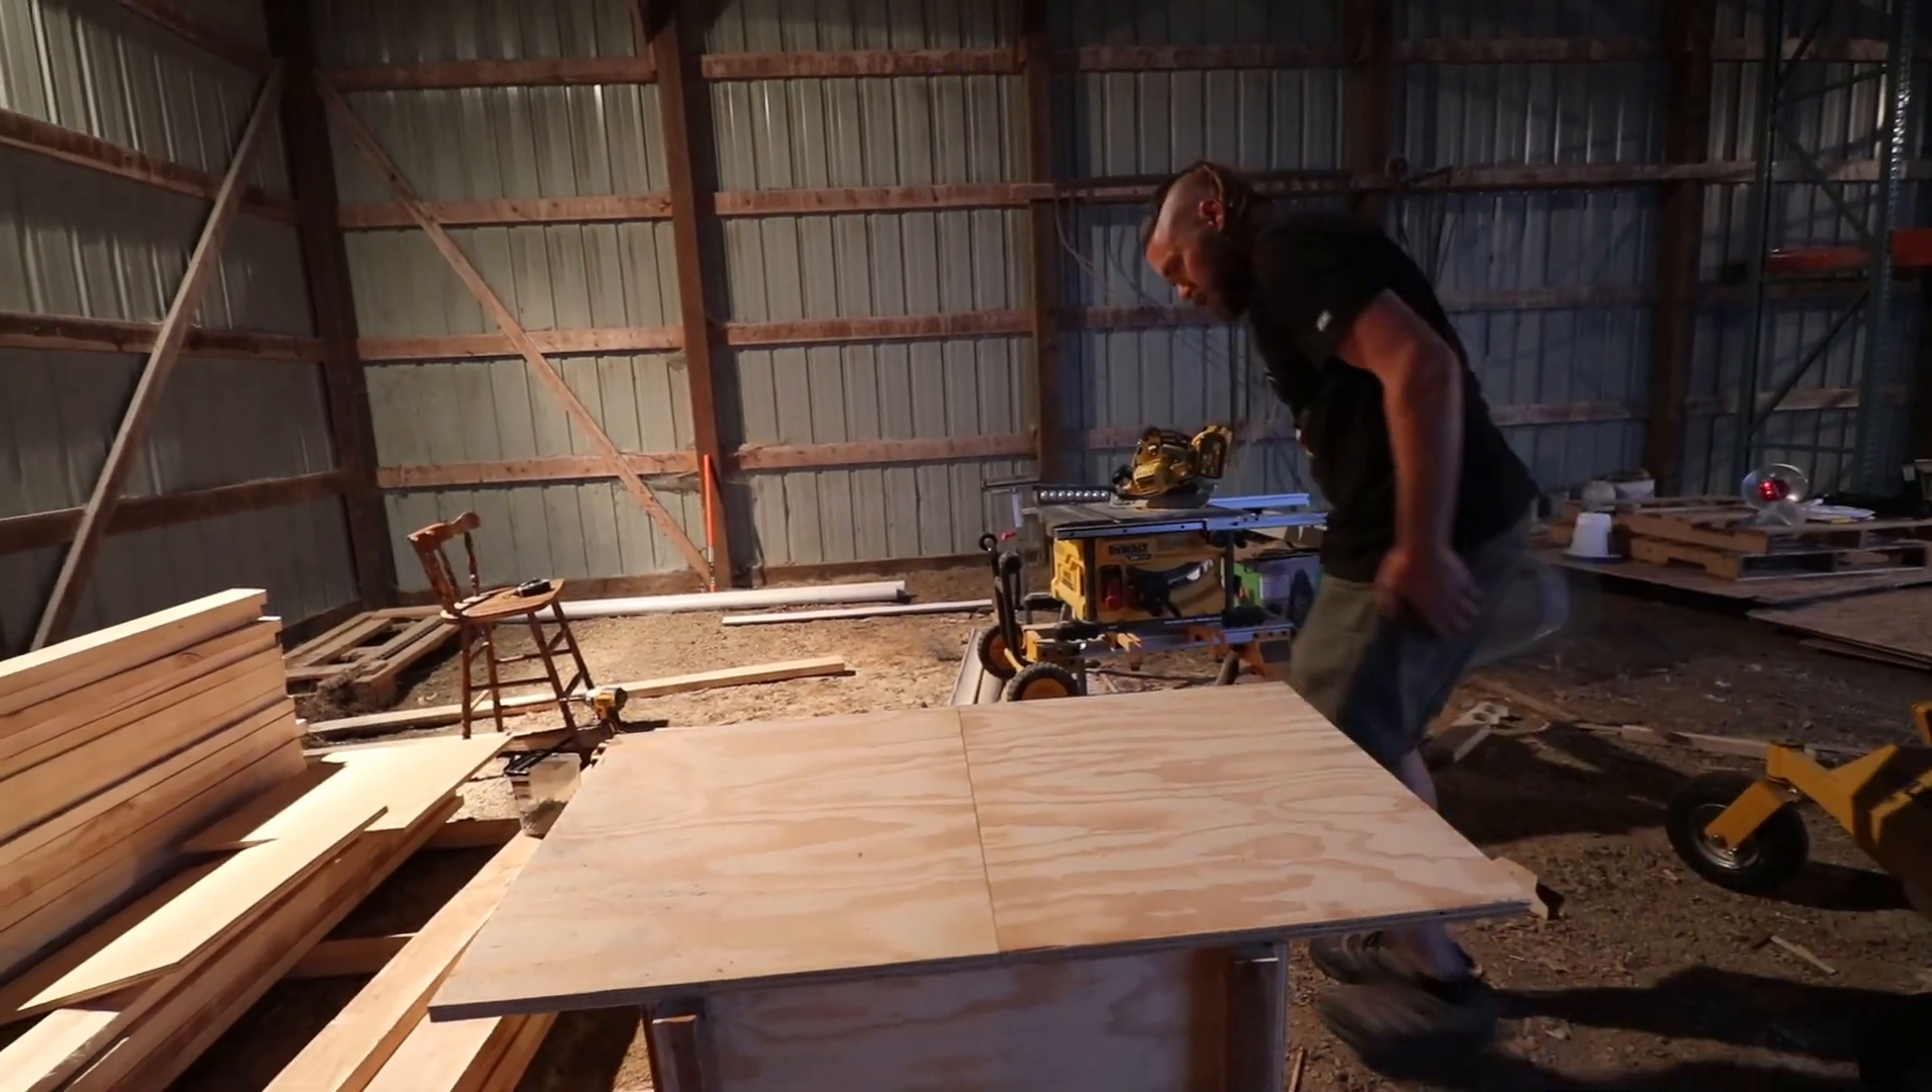So we've got two straight edges there. We can line those up. Pretty much seals.